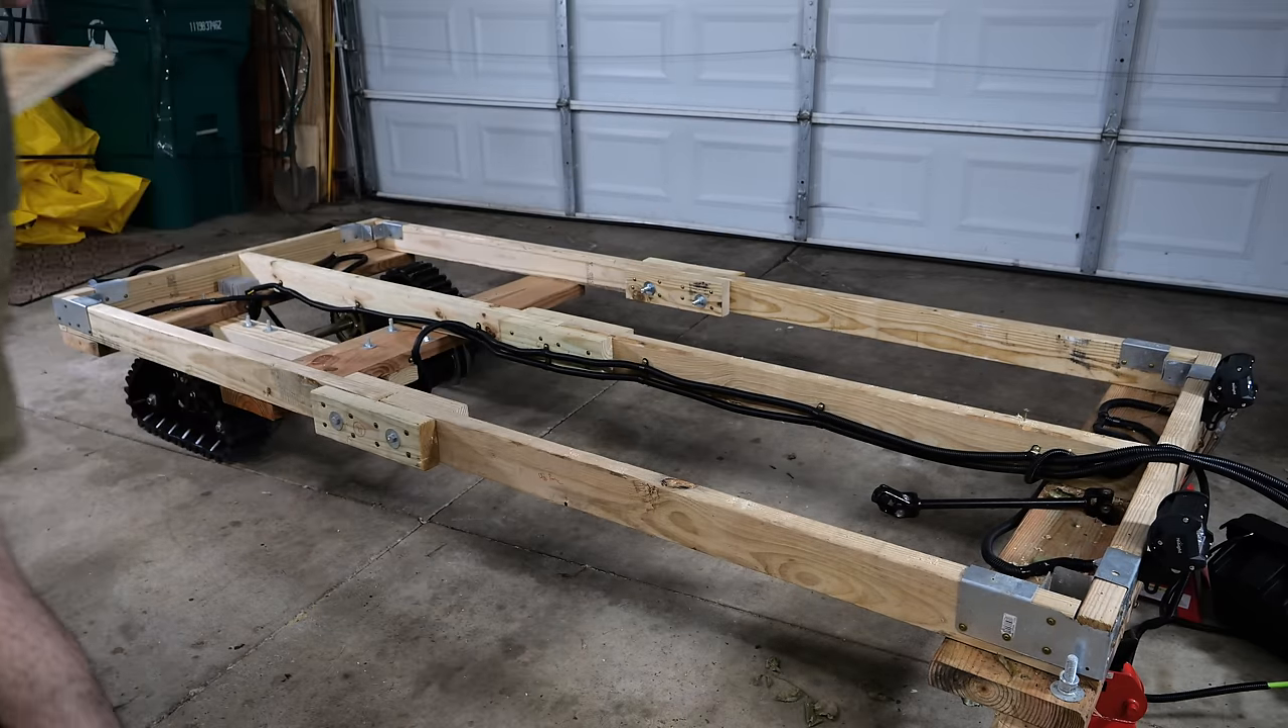I then went ahead and removed all of the floorboards to give myself access to all the electronics for all the upgrades we're going to be doing.